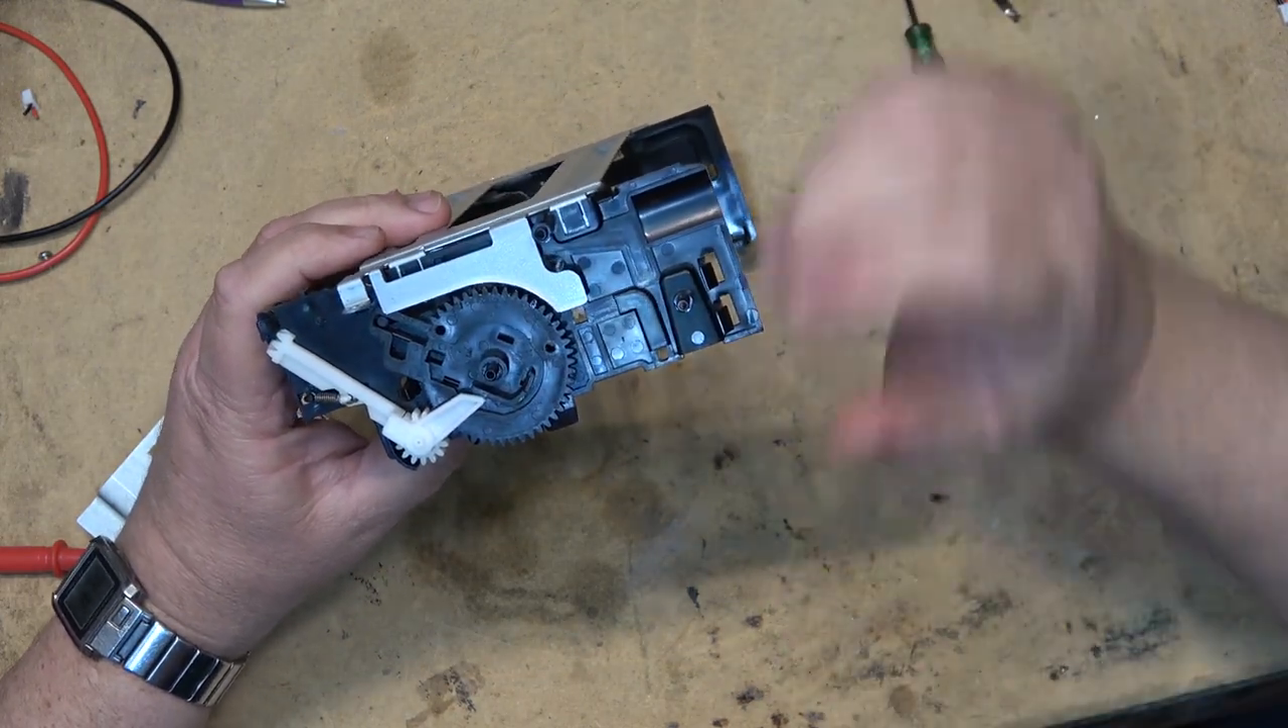Okay so now the side plate is off now we can see the mechanism in all its glory.